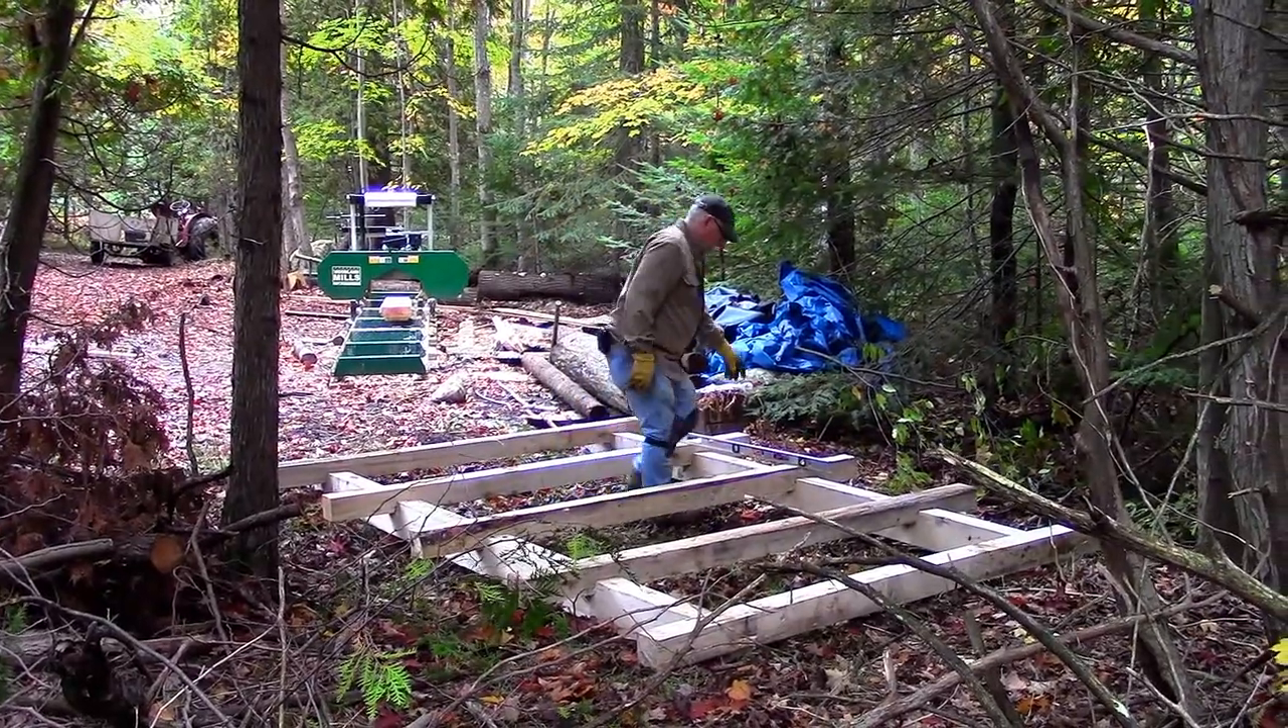So currently we have the base already built and that's ready to go.